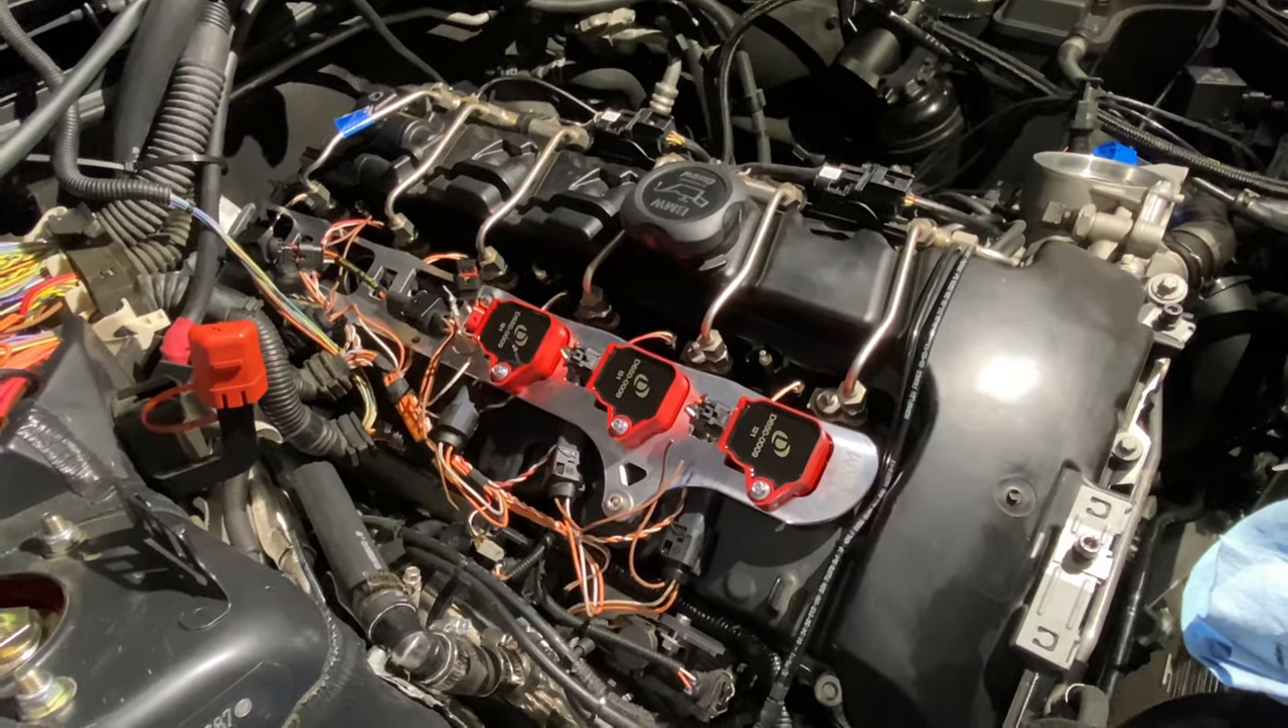You can see i have three coils mocked up.